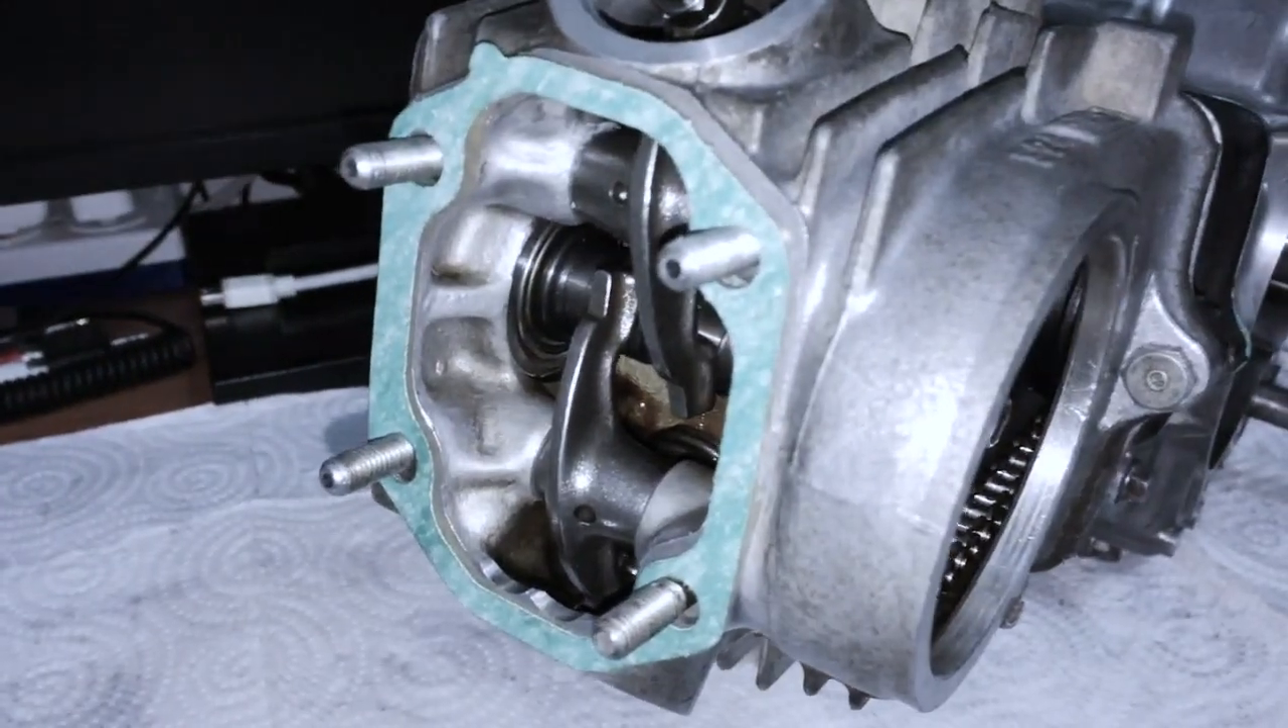Uh, the gasket evenly covers all sides.